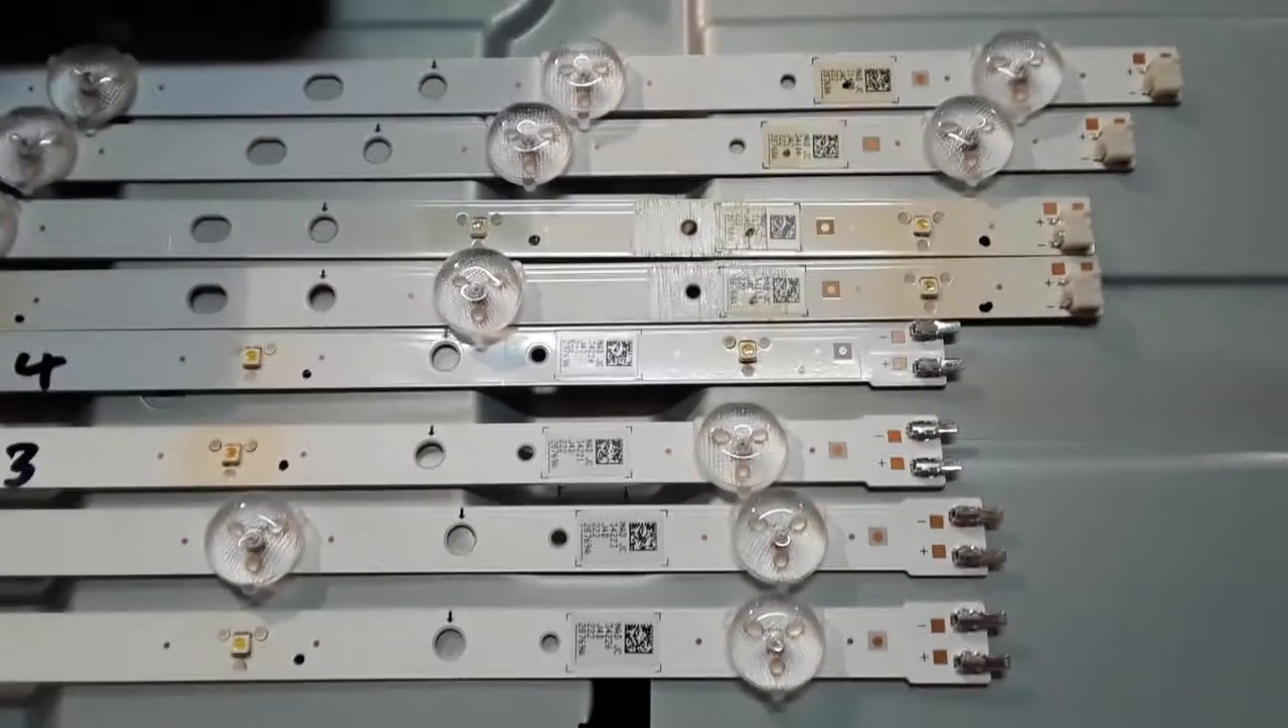And I've removed the lens caps off the faulty ones.